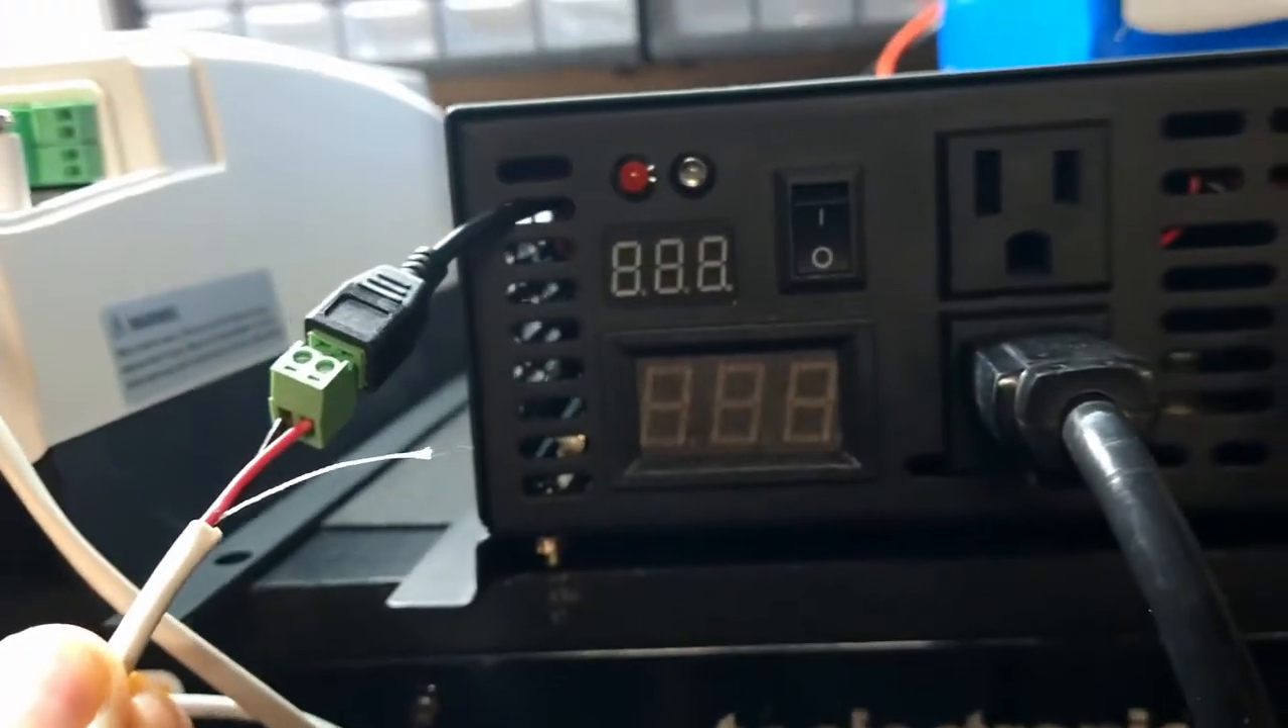All right we got the unit back together there's the cable coming out the remote switch cable going into the ep ever 60 amp charge controller.